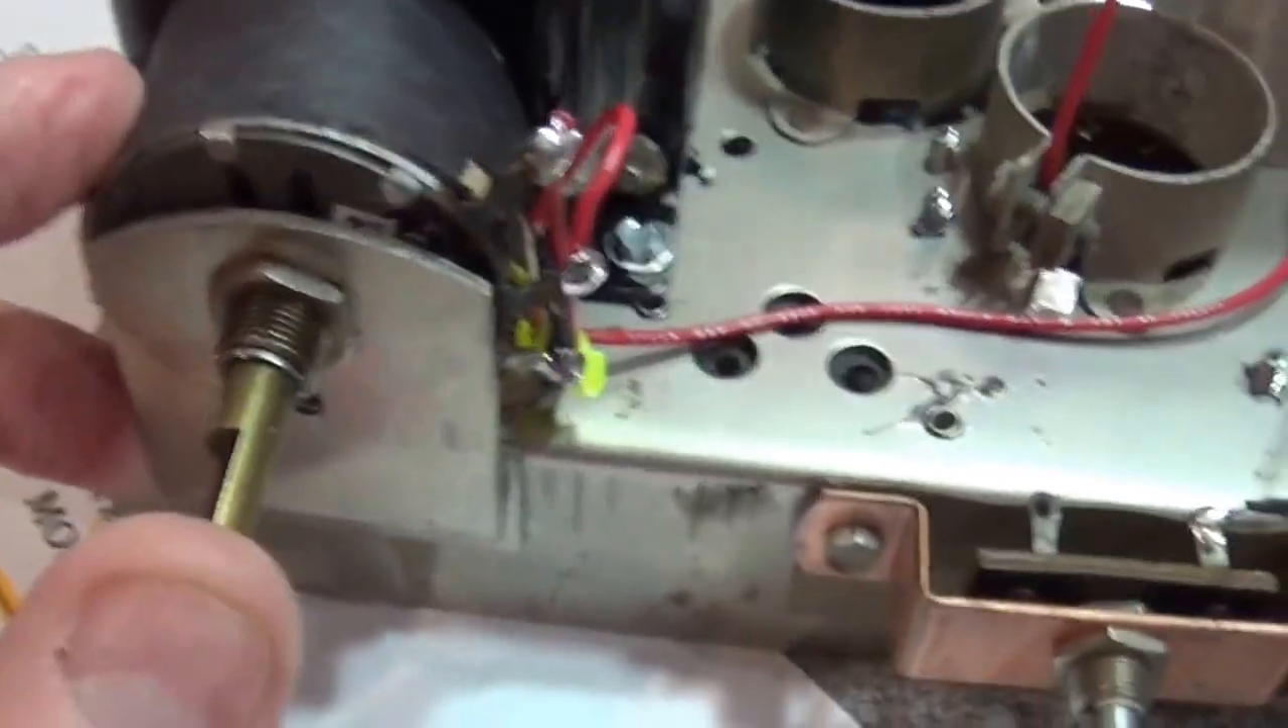We've got our volume switch, our on-off switch in place. We've got it mounted correctly.